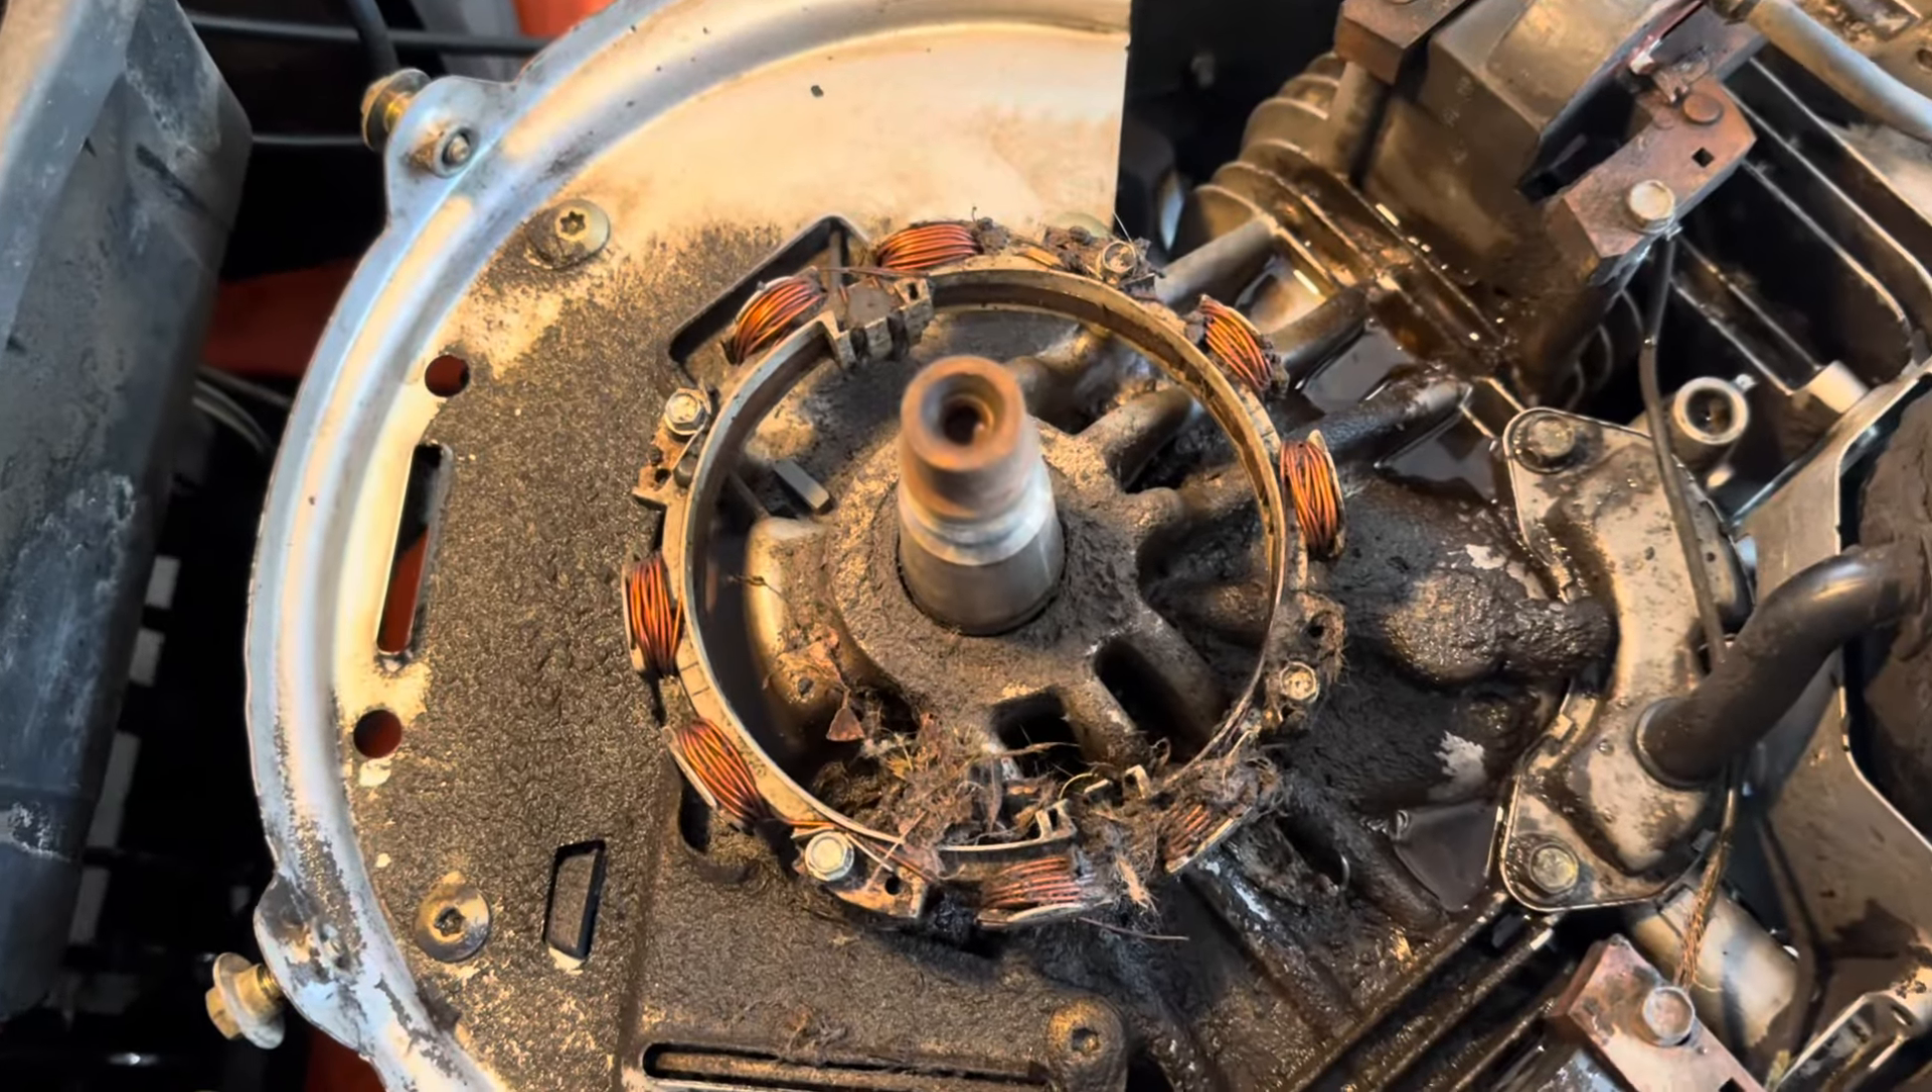You can sure see we got the flywheel off we're exposed to the stator.